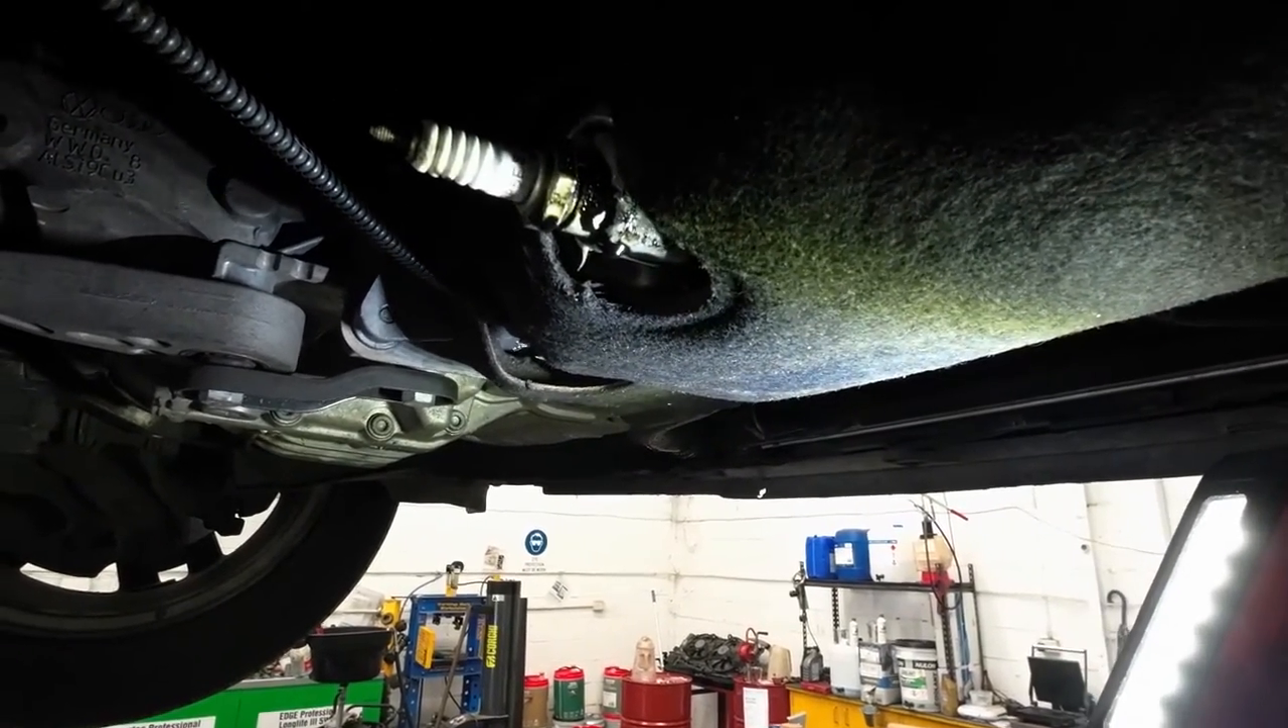You can see someone has put a spark plug in instead of the sump plug.